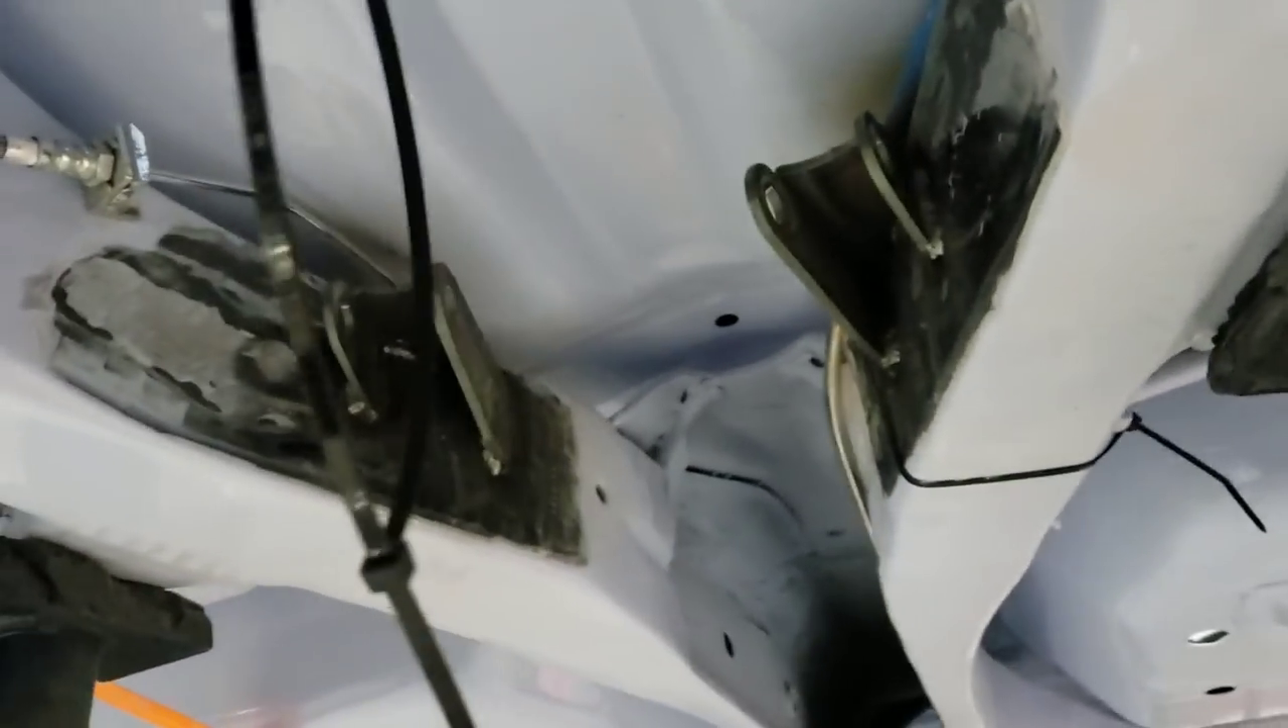We got the new mounts in place right here.